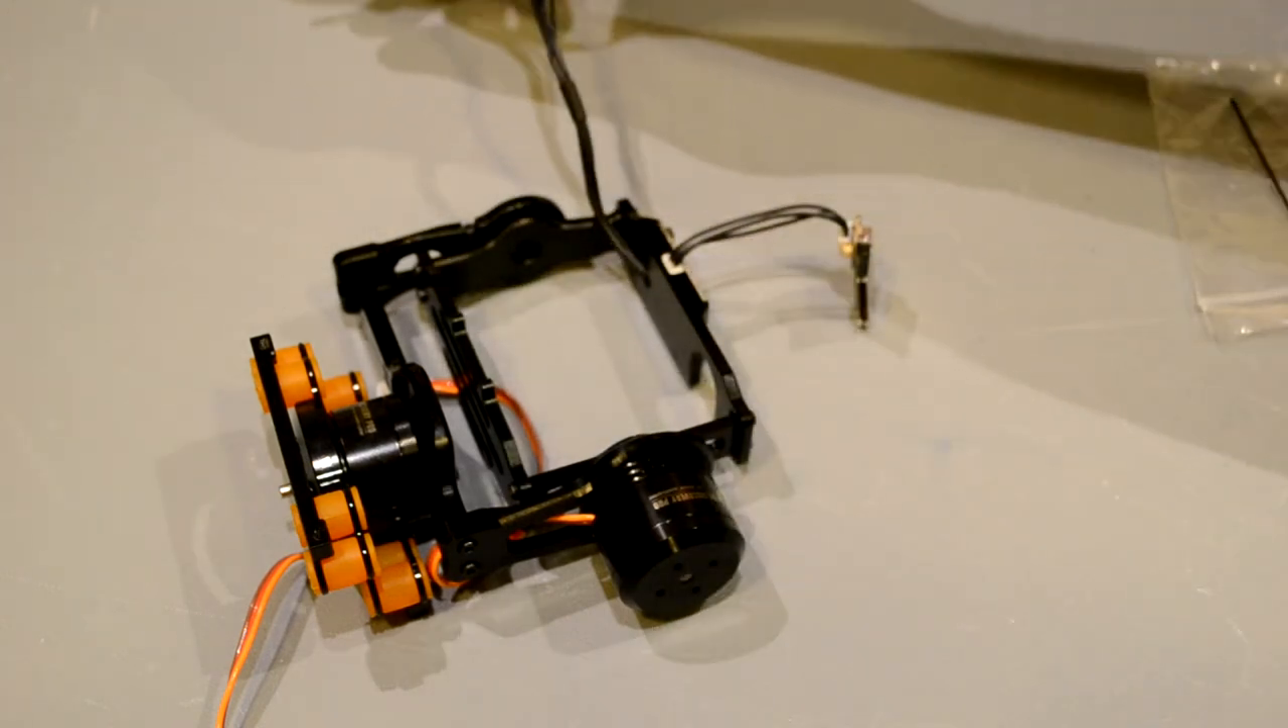Alright, so the gimbal frame is totally assembled.